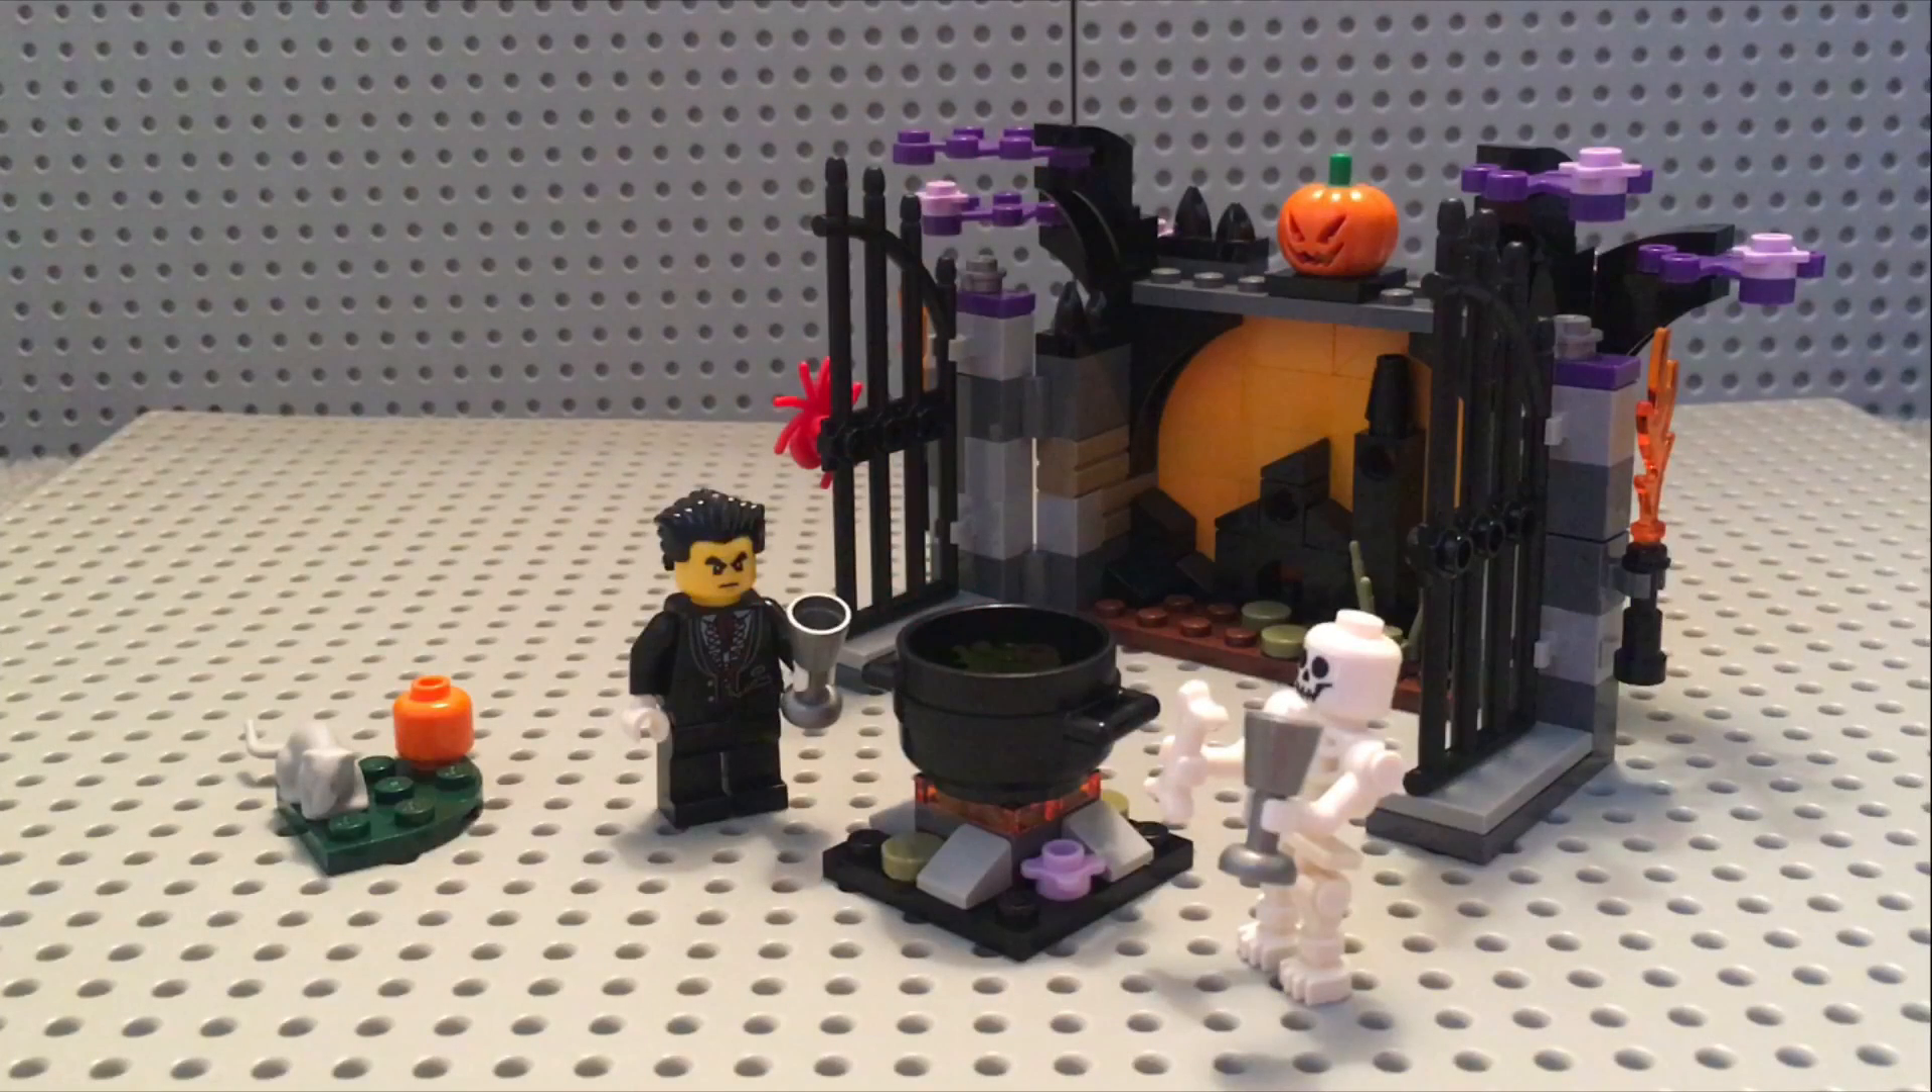And here is Halloween Haunt fully assembled.